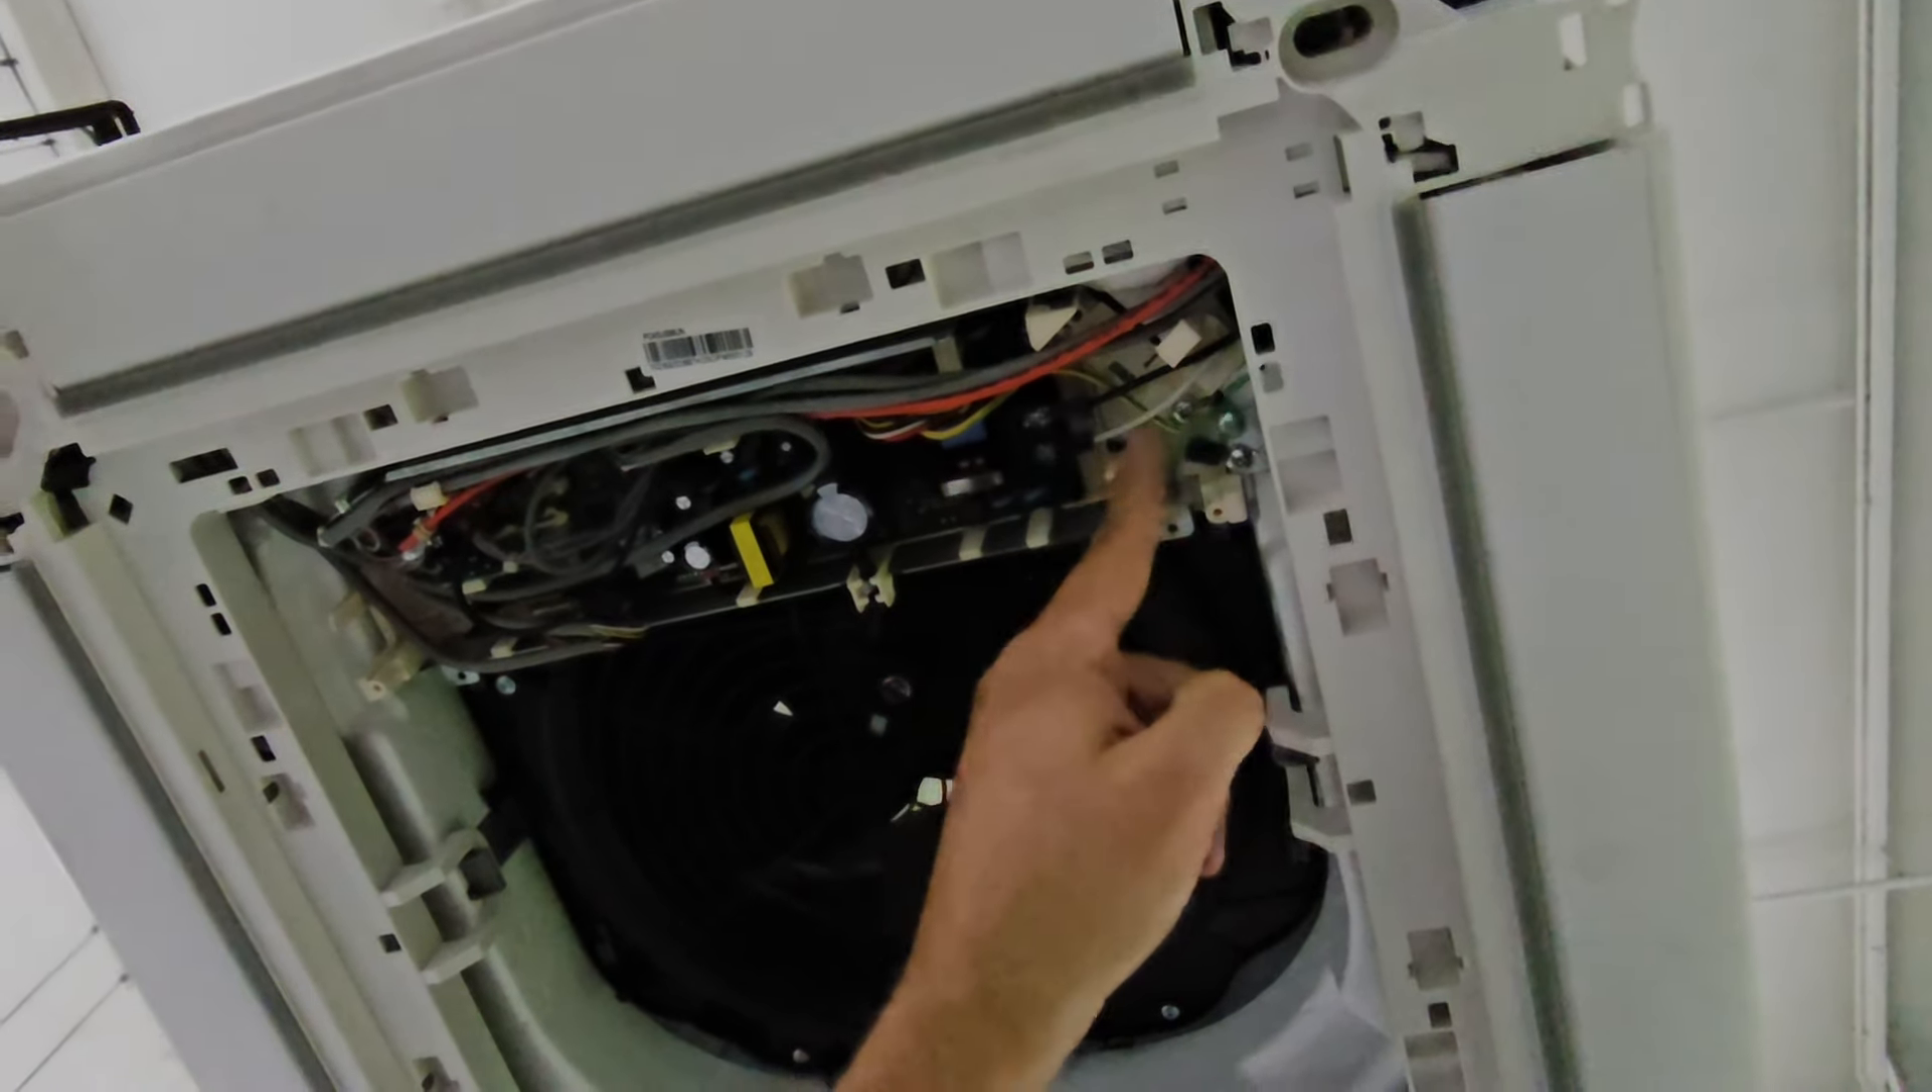So now that we've got the cover off, we can see our control board.